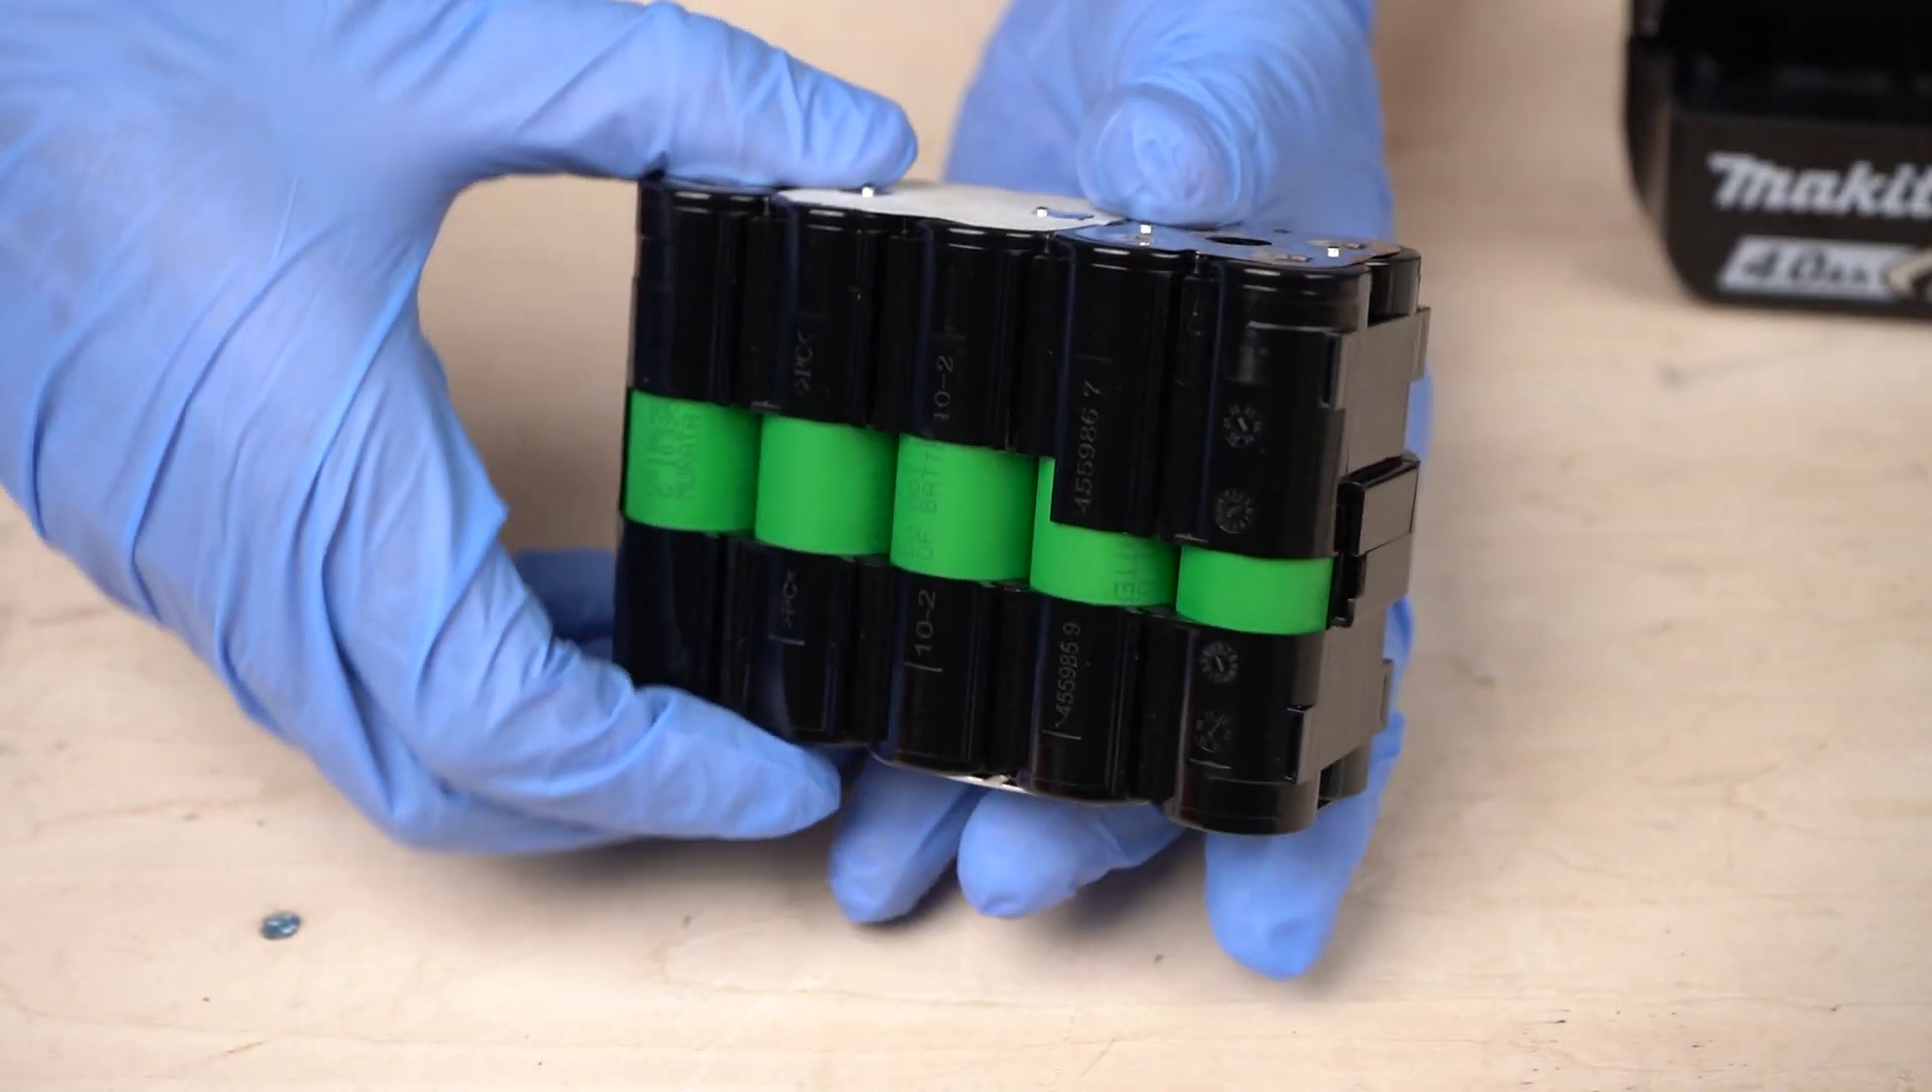I removed the cover. You can see the battery cells from the back.